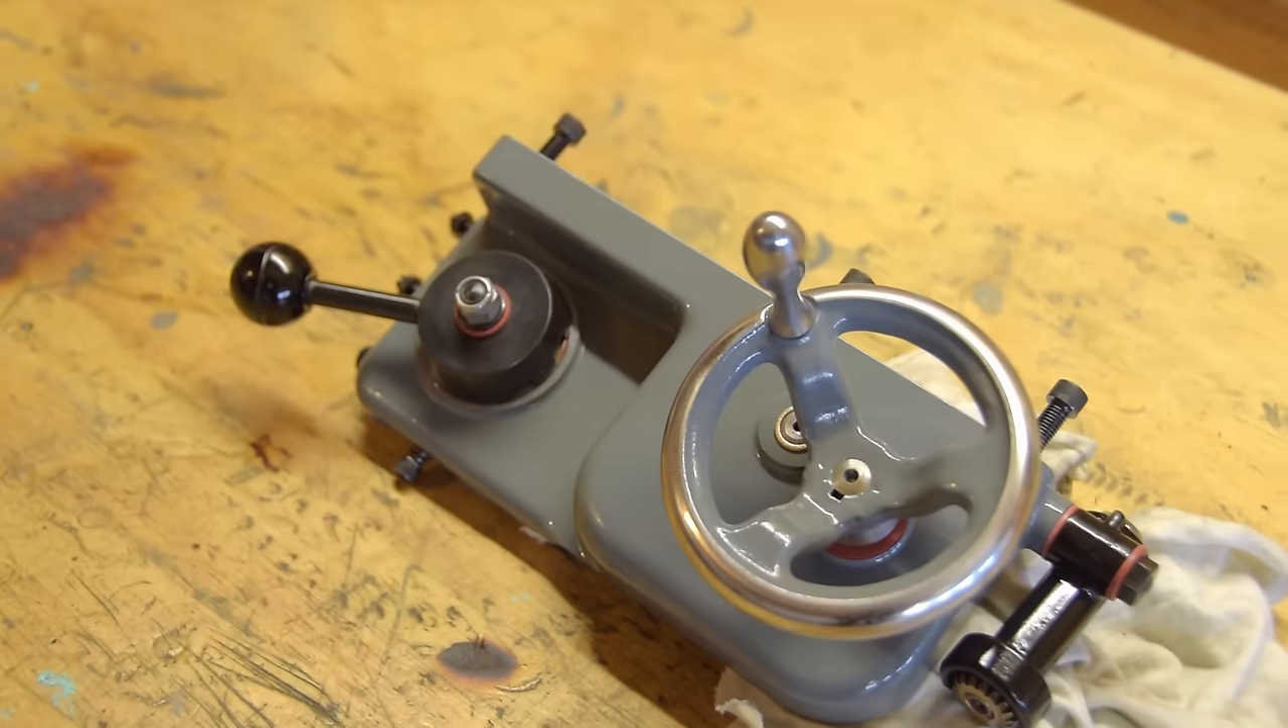And that's it, apron assembled.